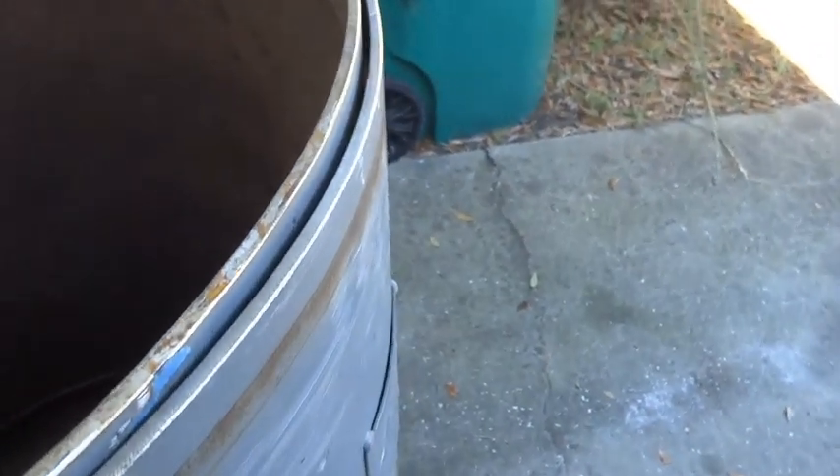See, there are still some small gaps between the barrel and the ring a little bit here.